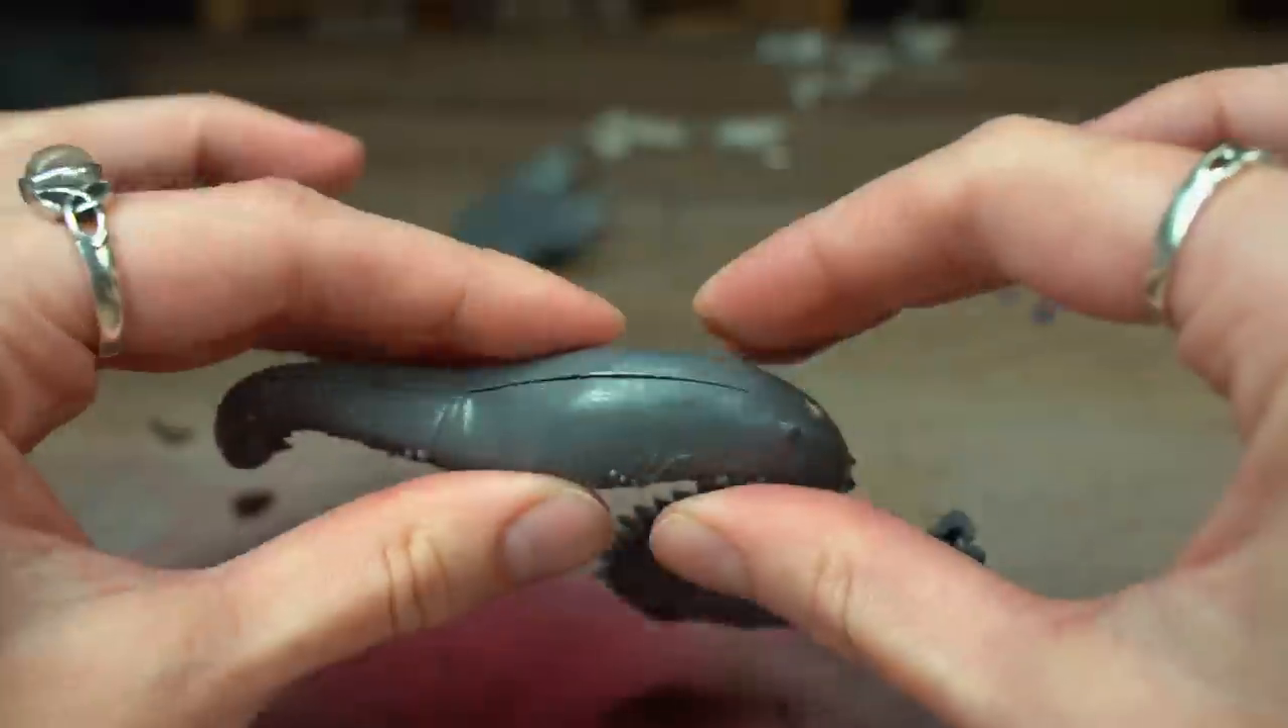It's an old kit and I'm seeing quite a few gaps that I'd like to fill.